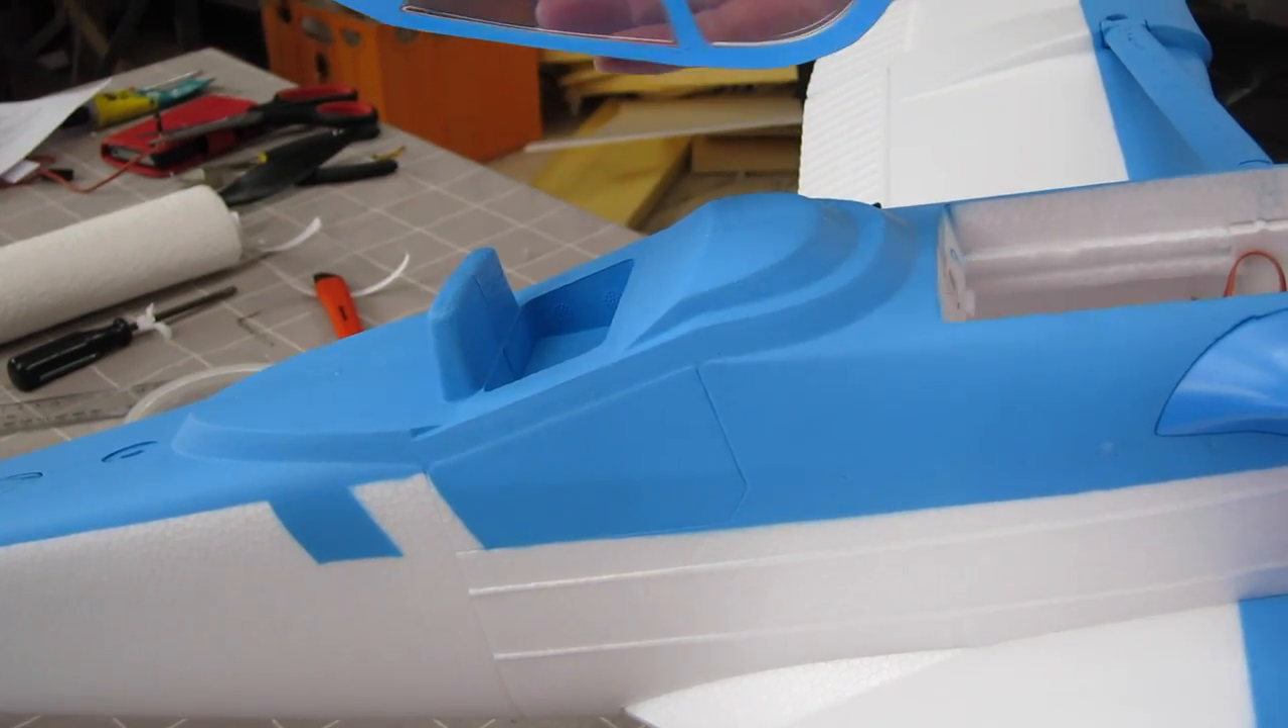I haven't glued the canopy on yet.